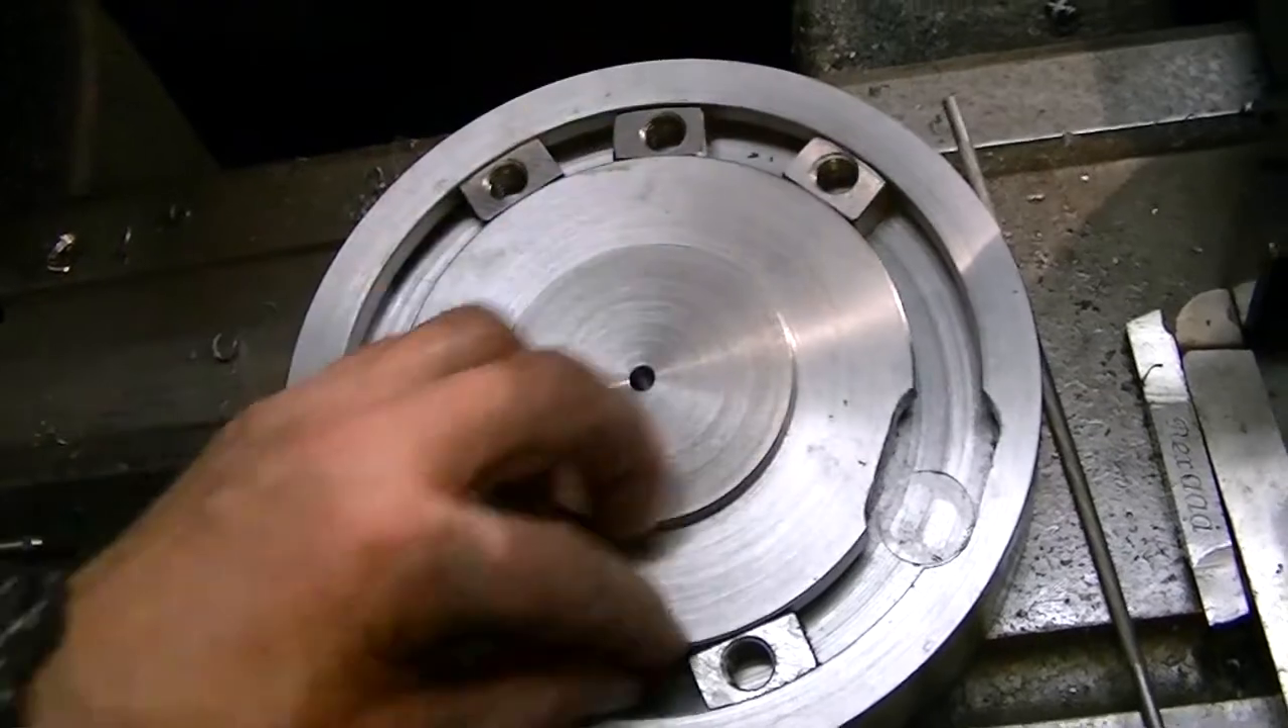And here we finally had success of getting the T nuts in.